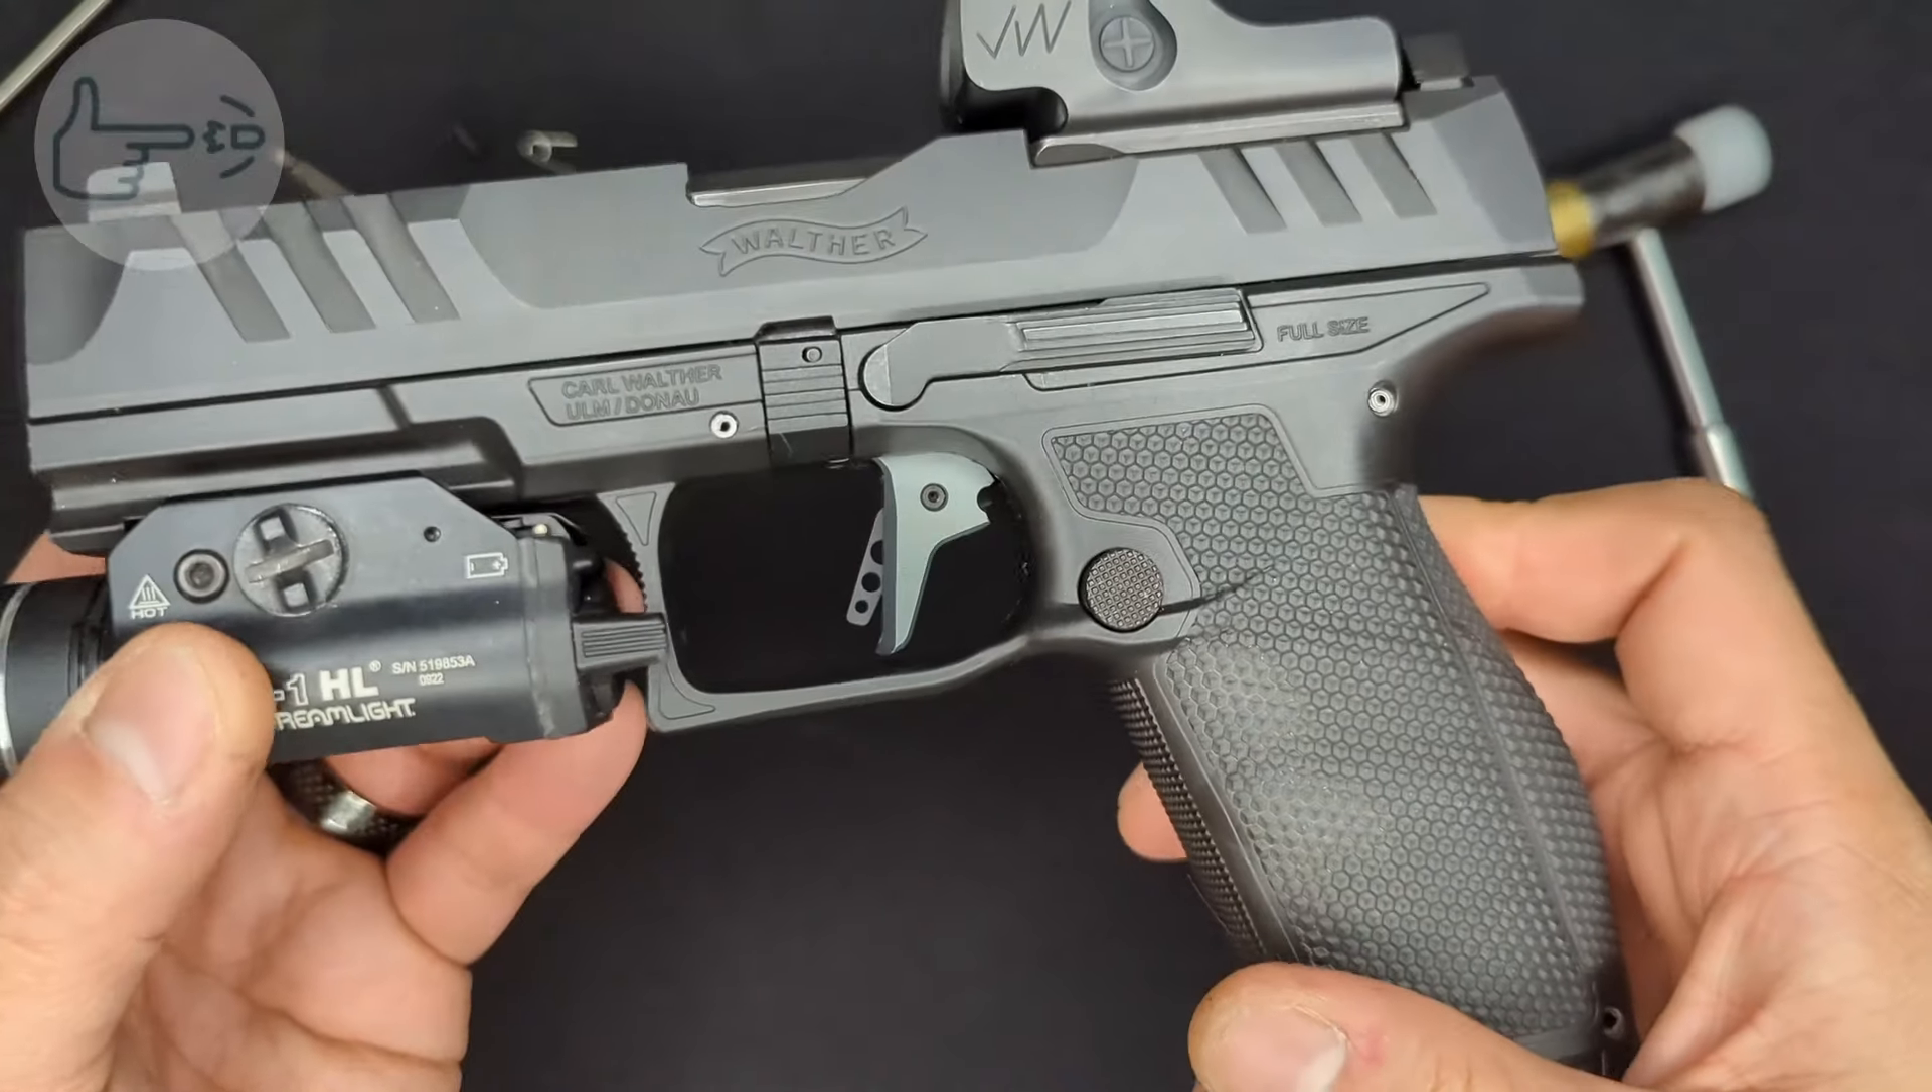Okay we are back and as you can see we've got the dynamic performance trigger all installed in the gun here so we're going to take a look at its action.